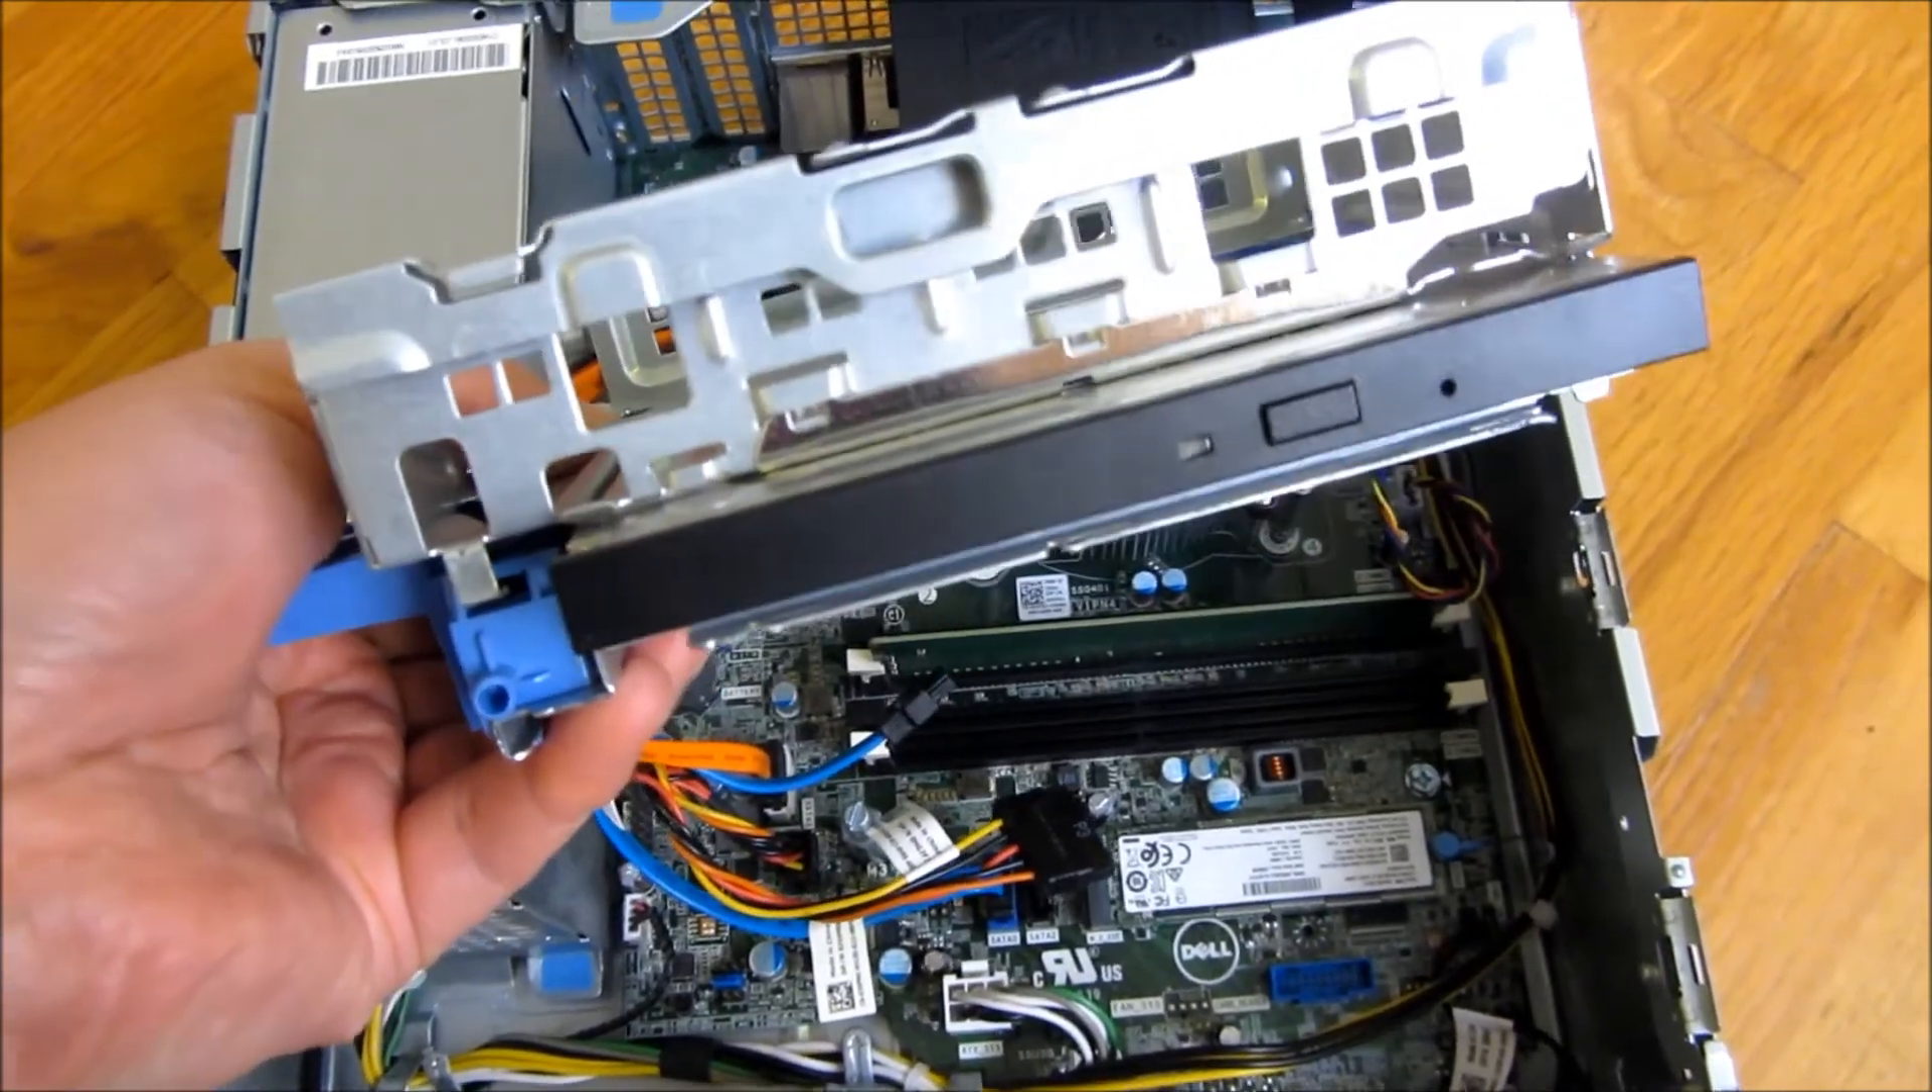So once I have that out, you could see the CD-ROM is out, or DVD-ROM is out.